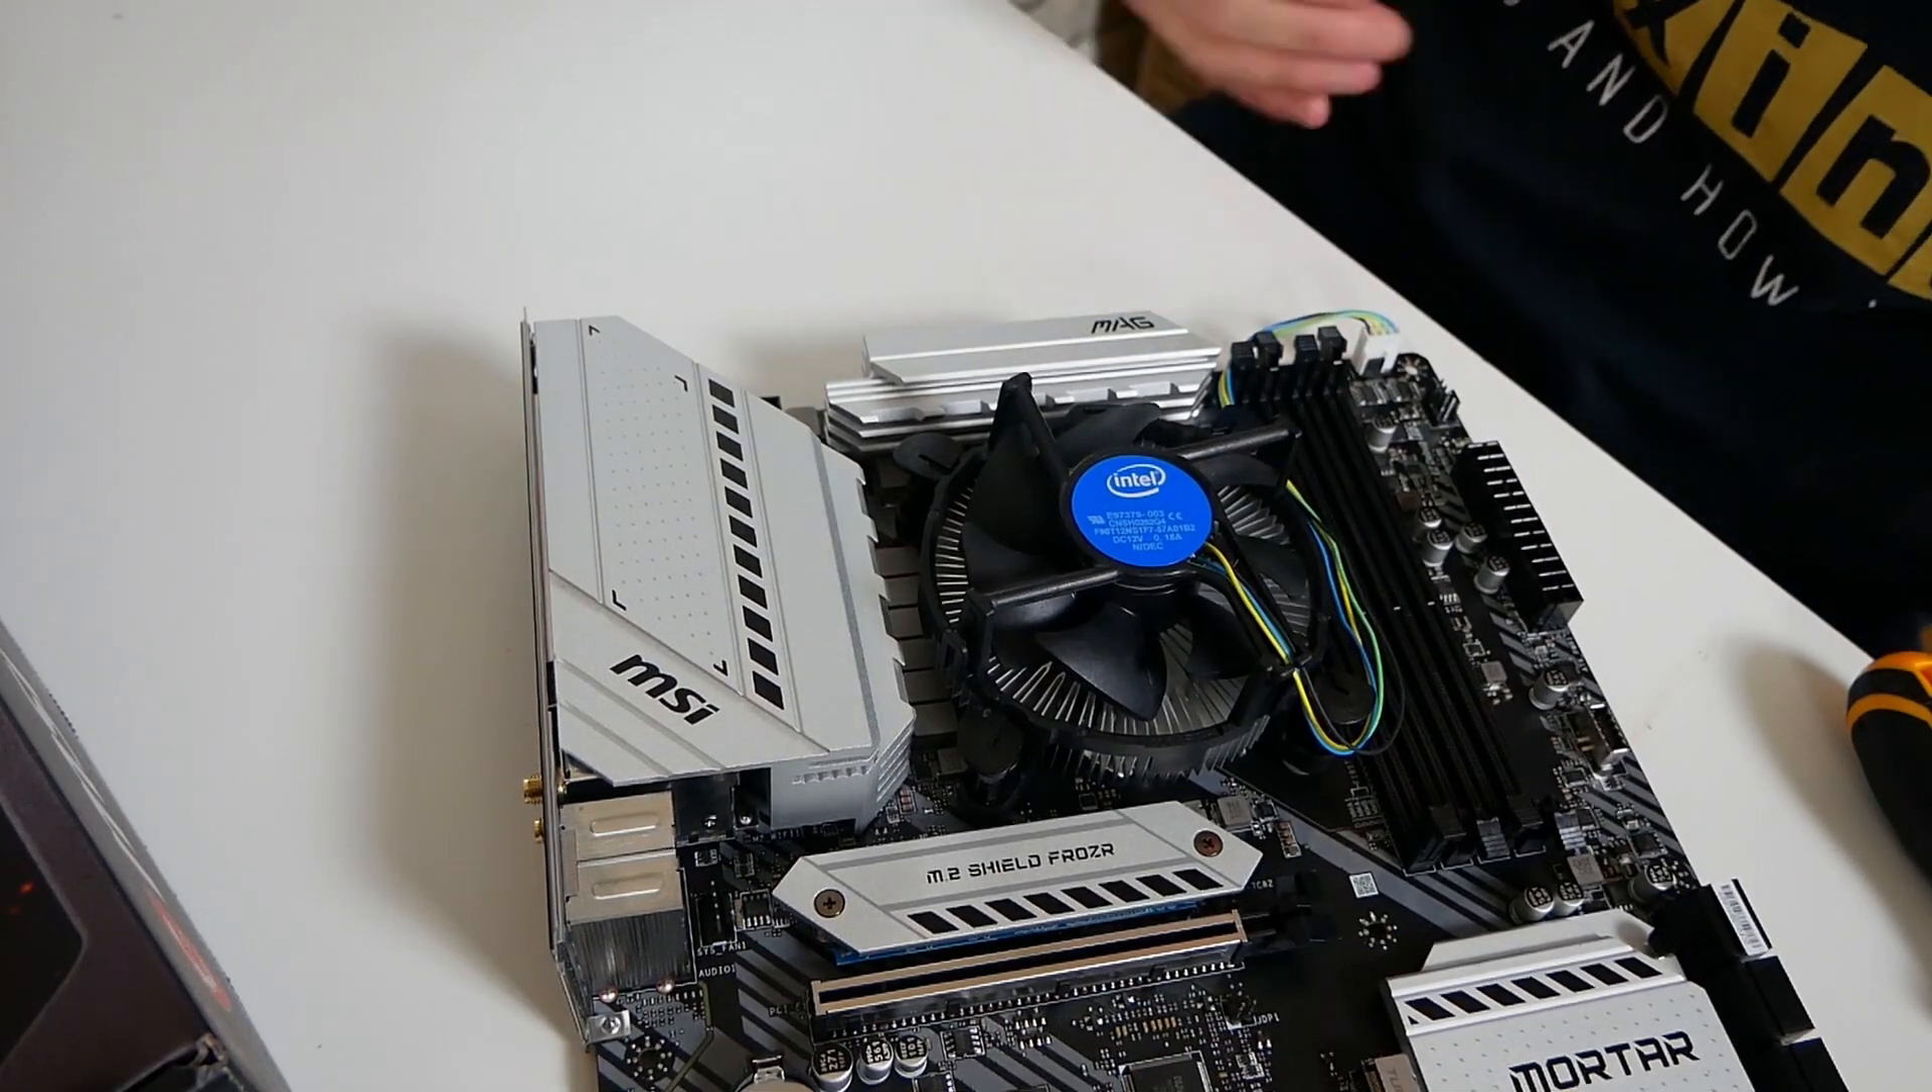That is our processor and cooling fan installed on our LGA 1200 motherboard.